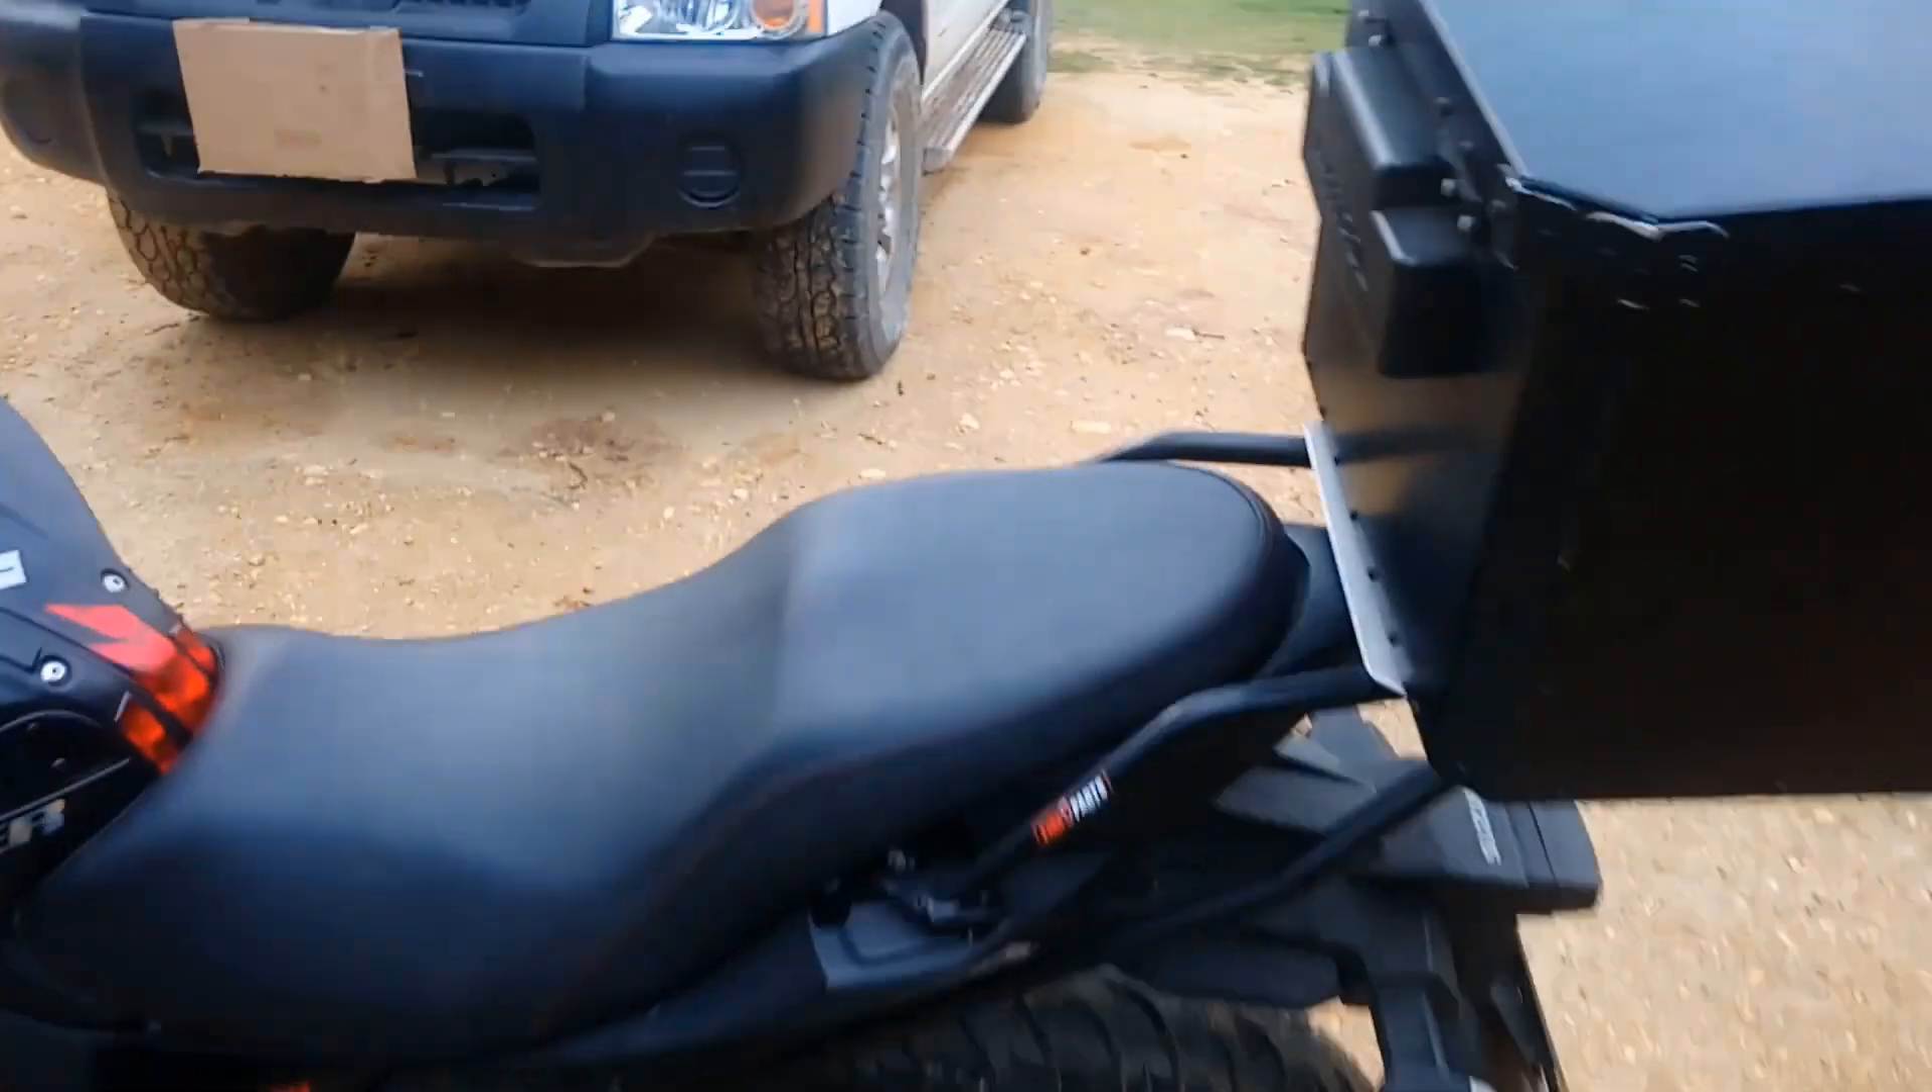Bueno amigos ya armé otra vez aquí el asiento ya guardé la herramienta.